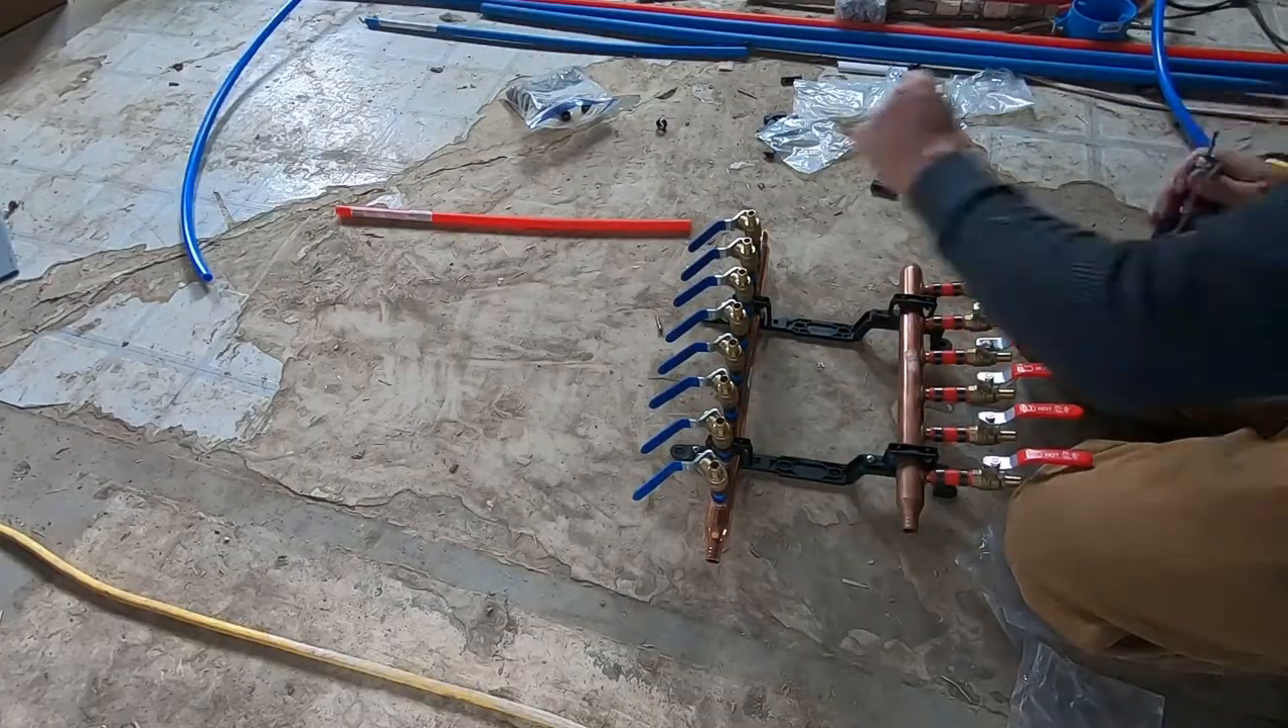And I just attached a valve to each fitting.